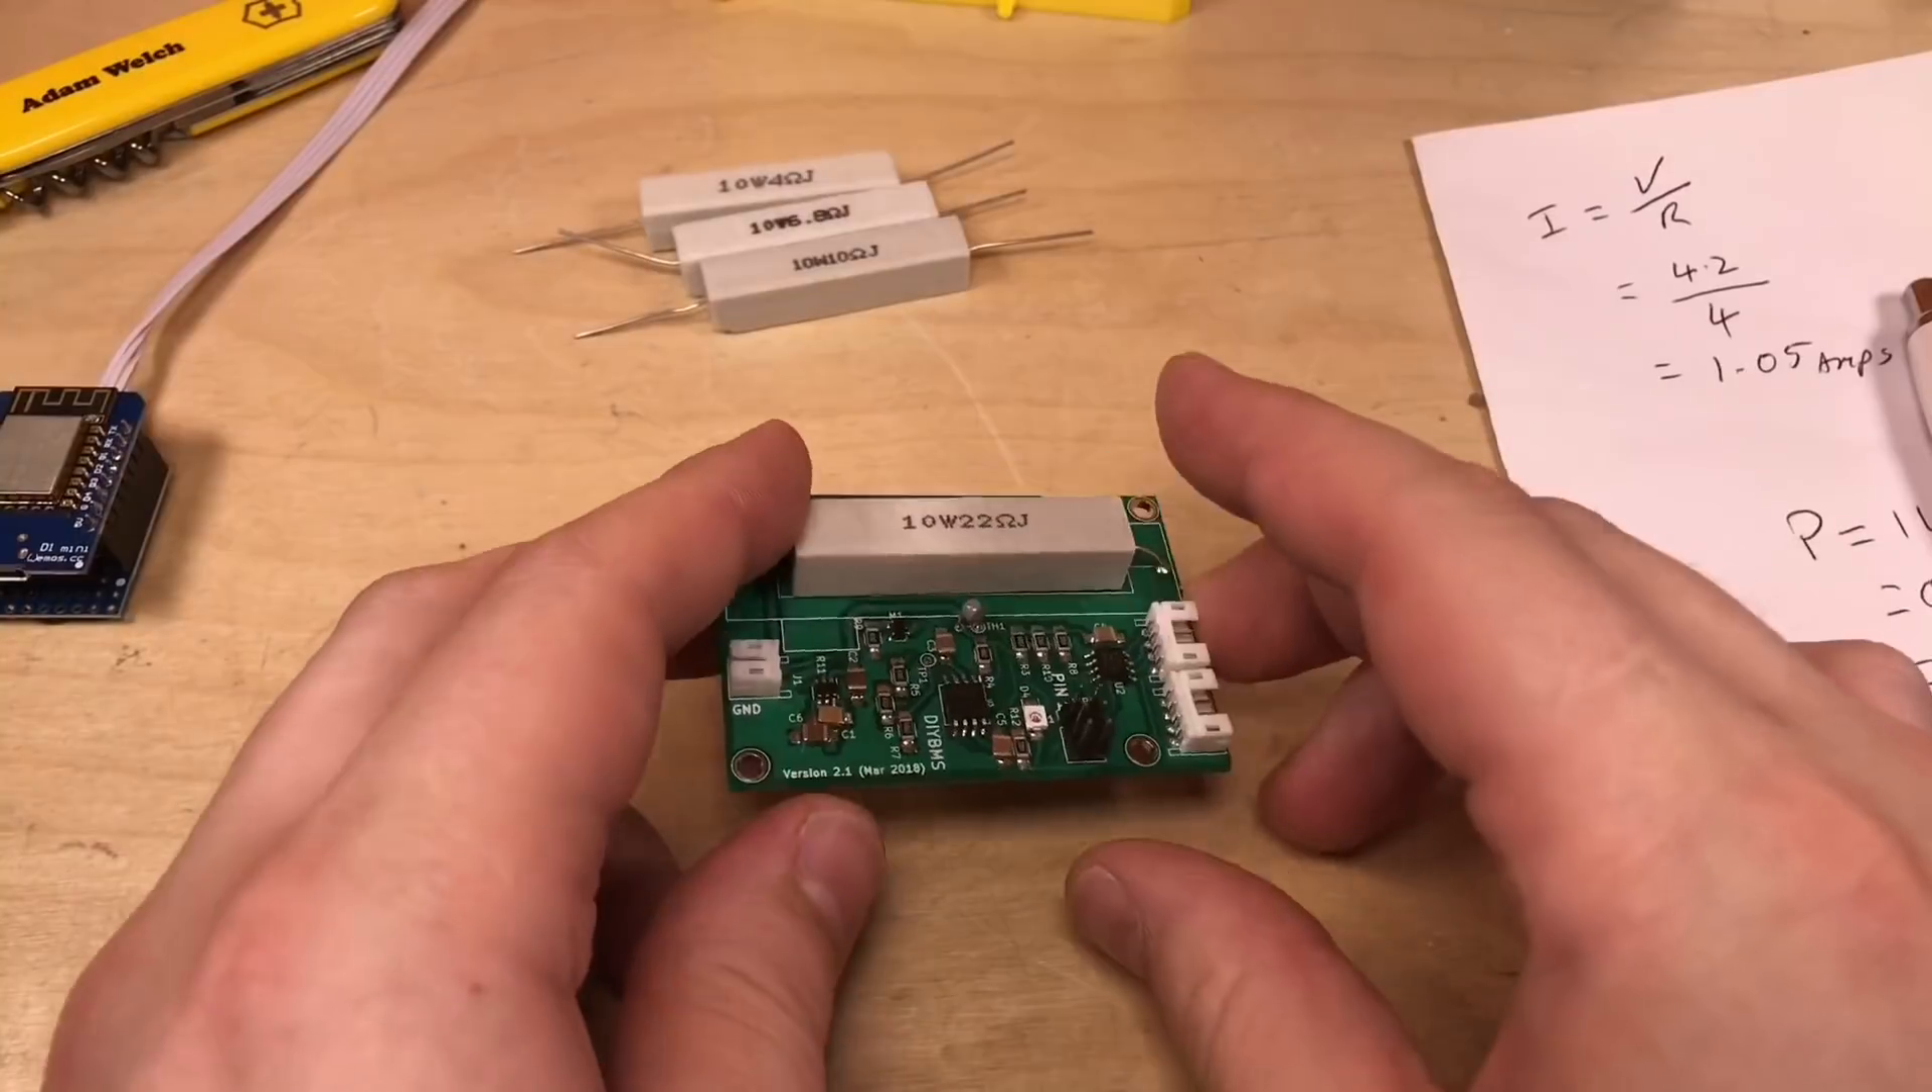So there's the first module finished with the 22 ohm 10 watt power resistor the discharge resistor there soldered in and uh the thermistor well a lot lower now isn't it.